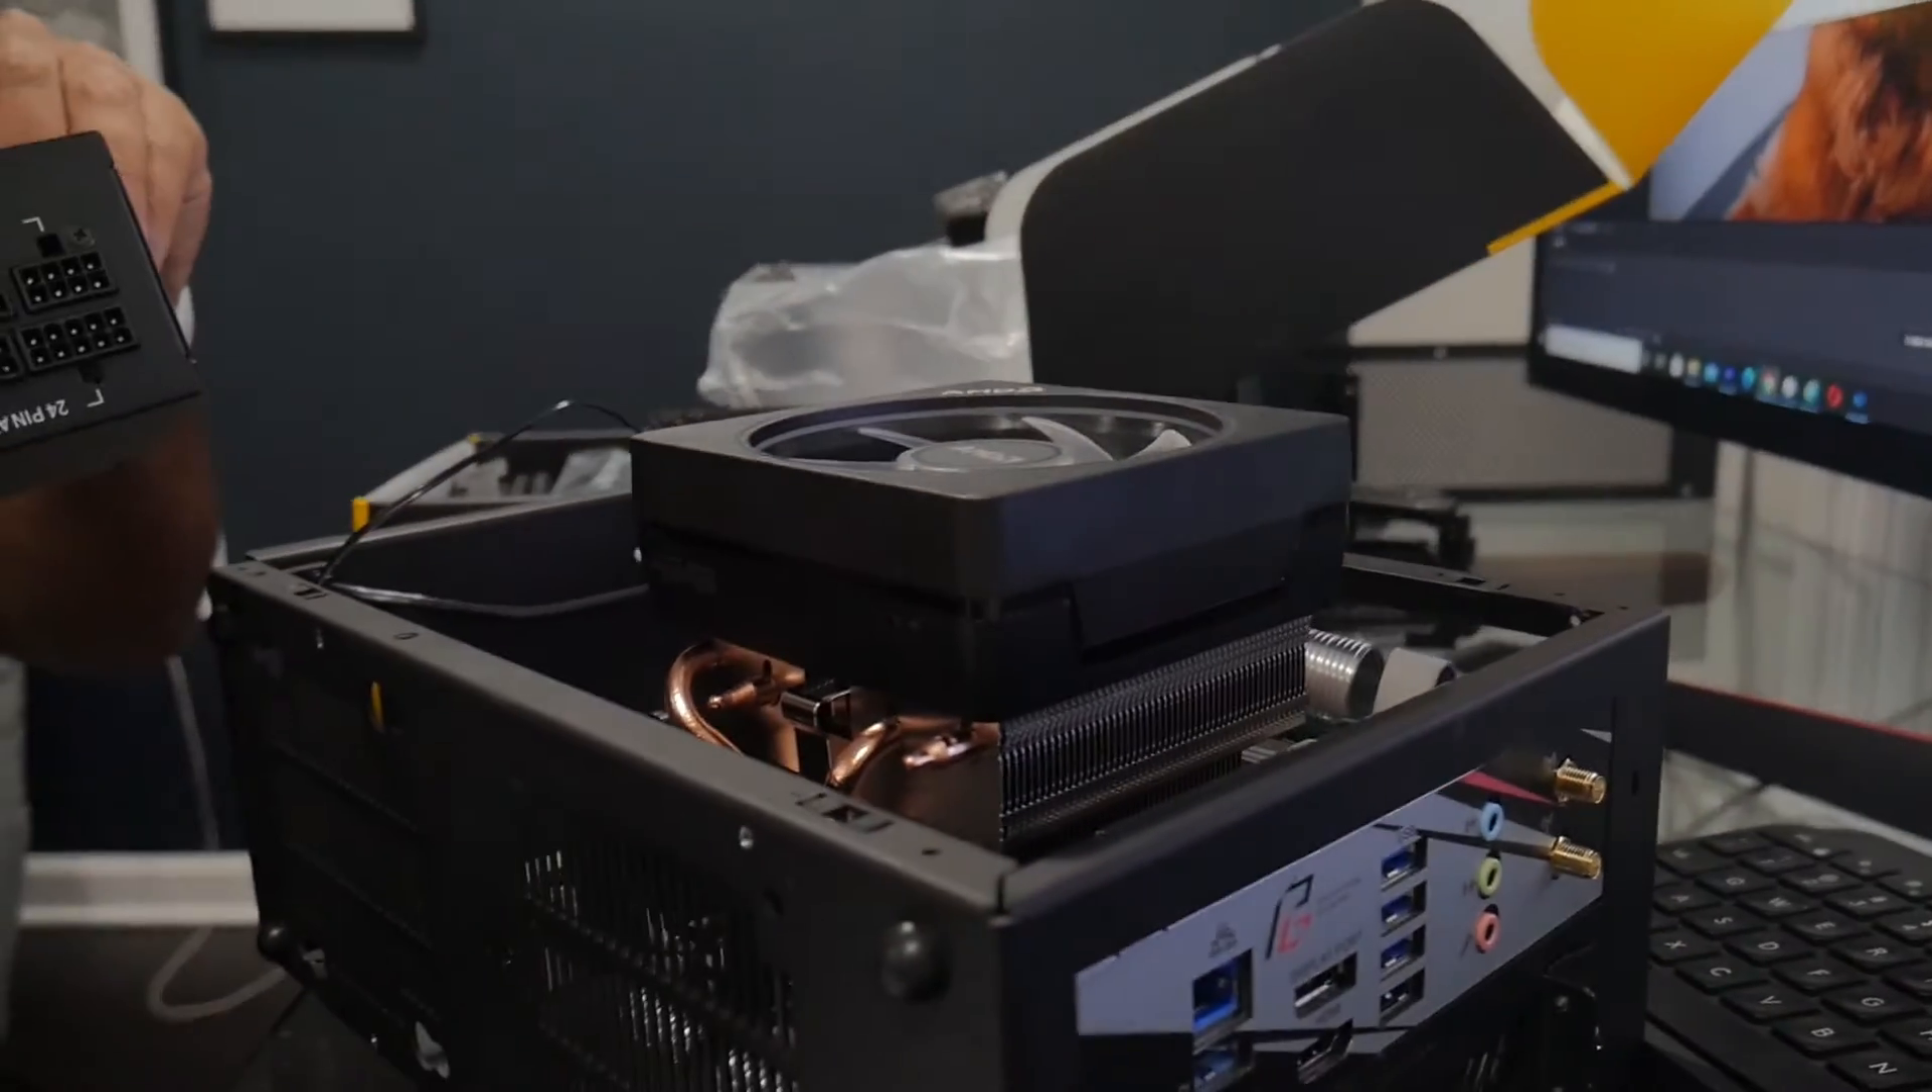You see, this cooler that comes with the CPU does not fit whatsoever. It protrudes out of the case and therefore unusable for us right now.